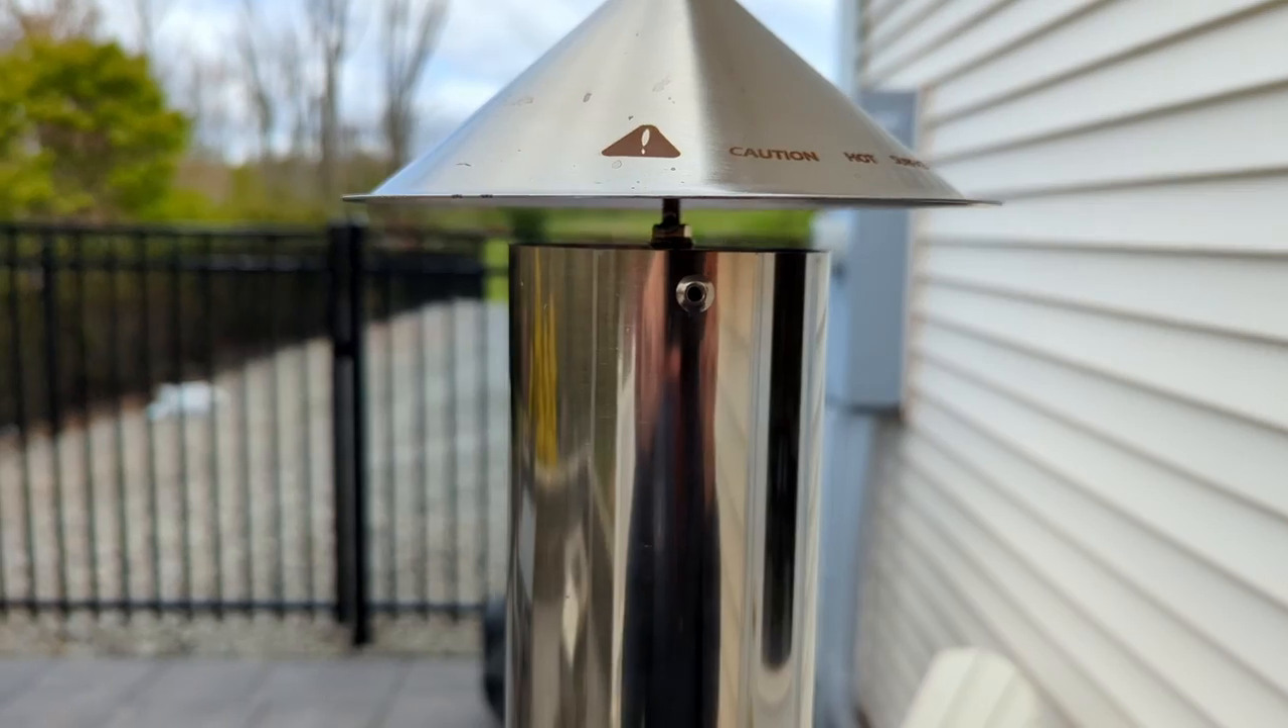The instructions also say that the hood of the chimney should be flush with the rivets on the chimney, but it was impossible to do this since the lock nut was welded in place. So the hood sits about a half inch above the chimney.